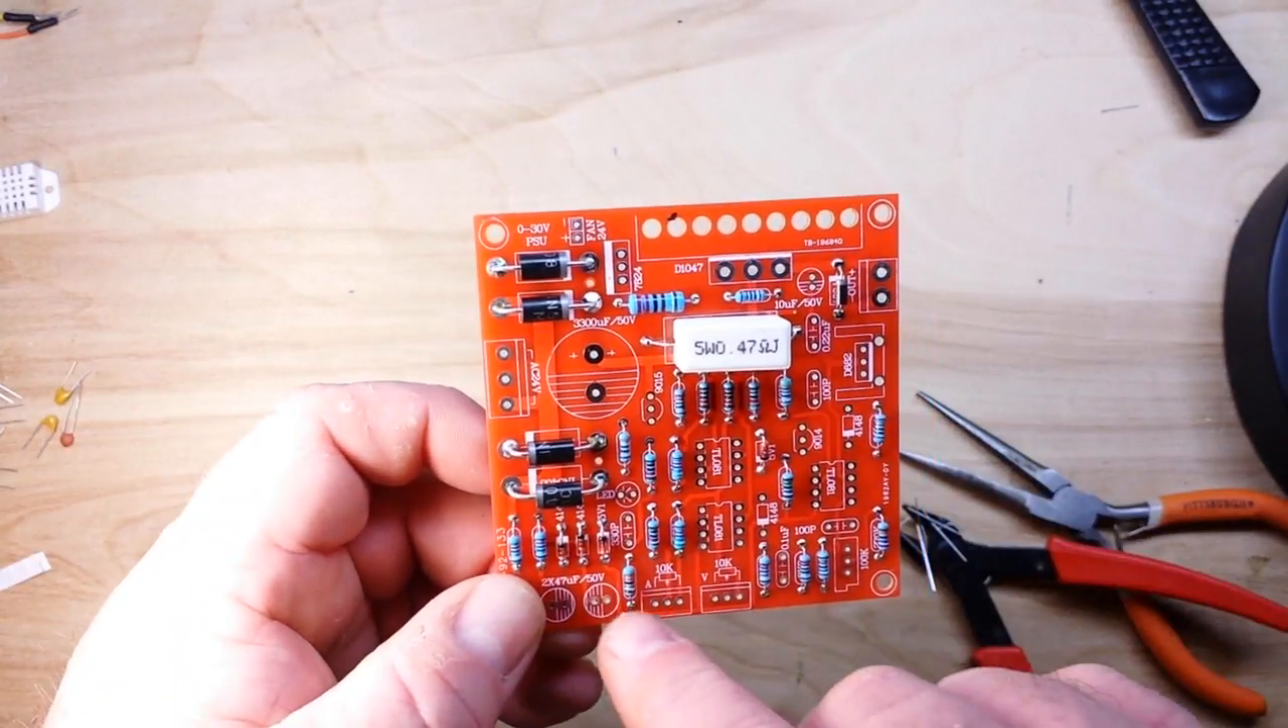All right the diodes are in now you can see we have some of these big switching diodes.